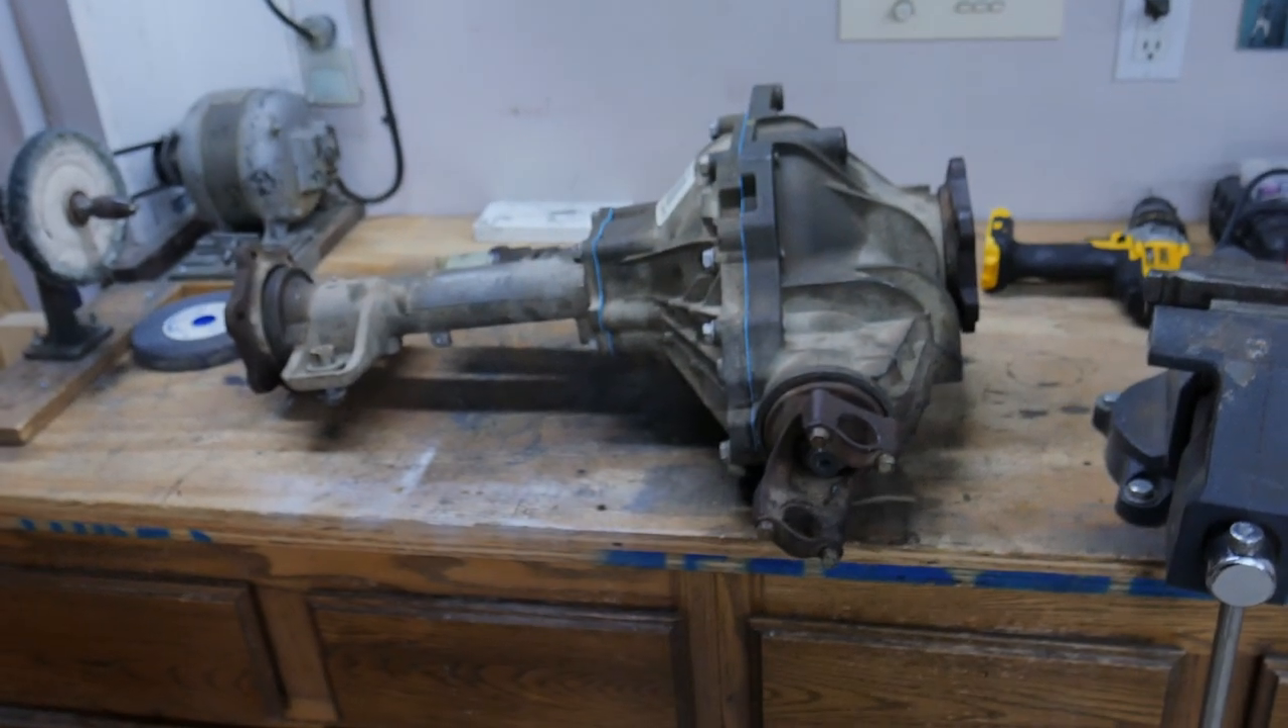So front diff is back together. Just got to get it back in the truck, do the rear.